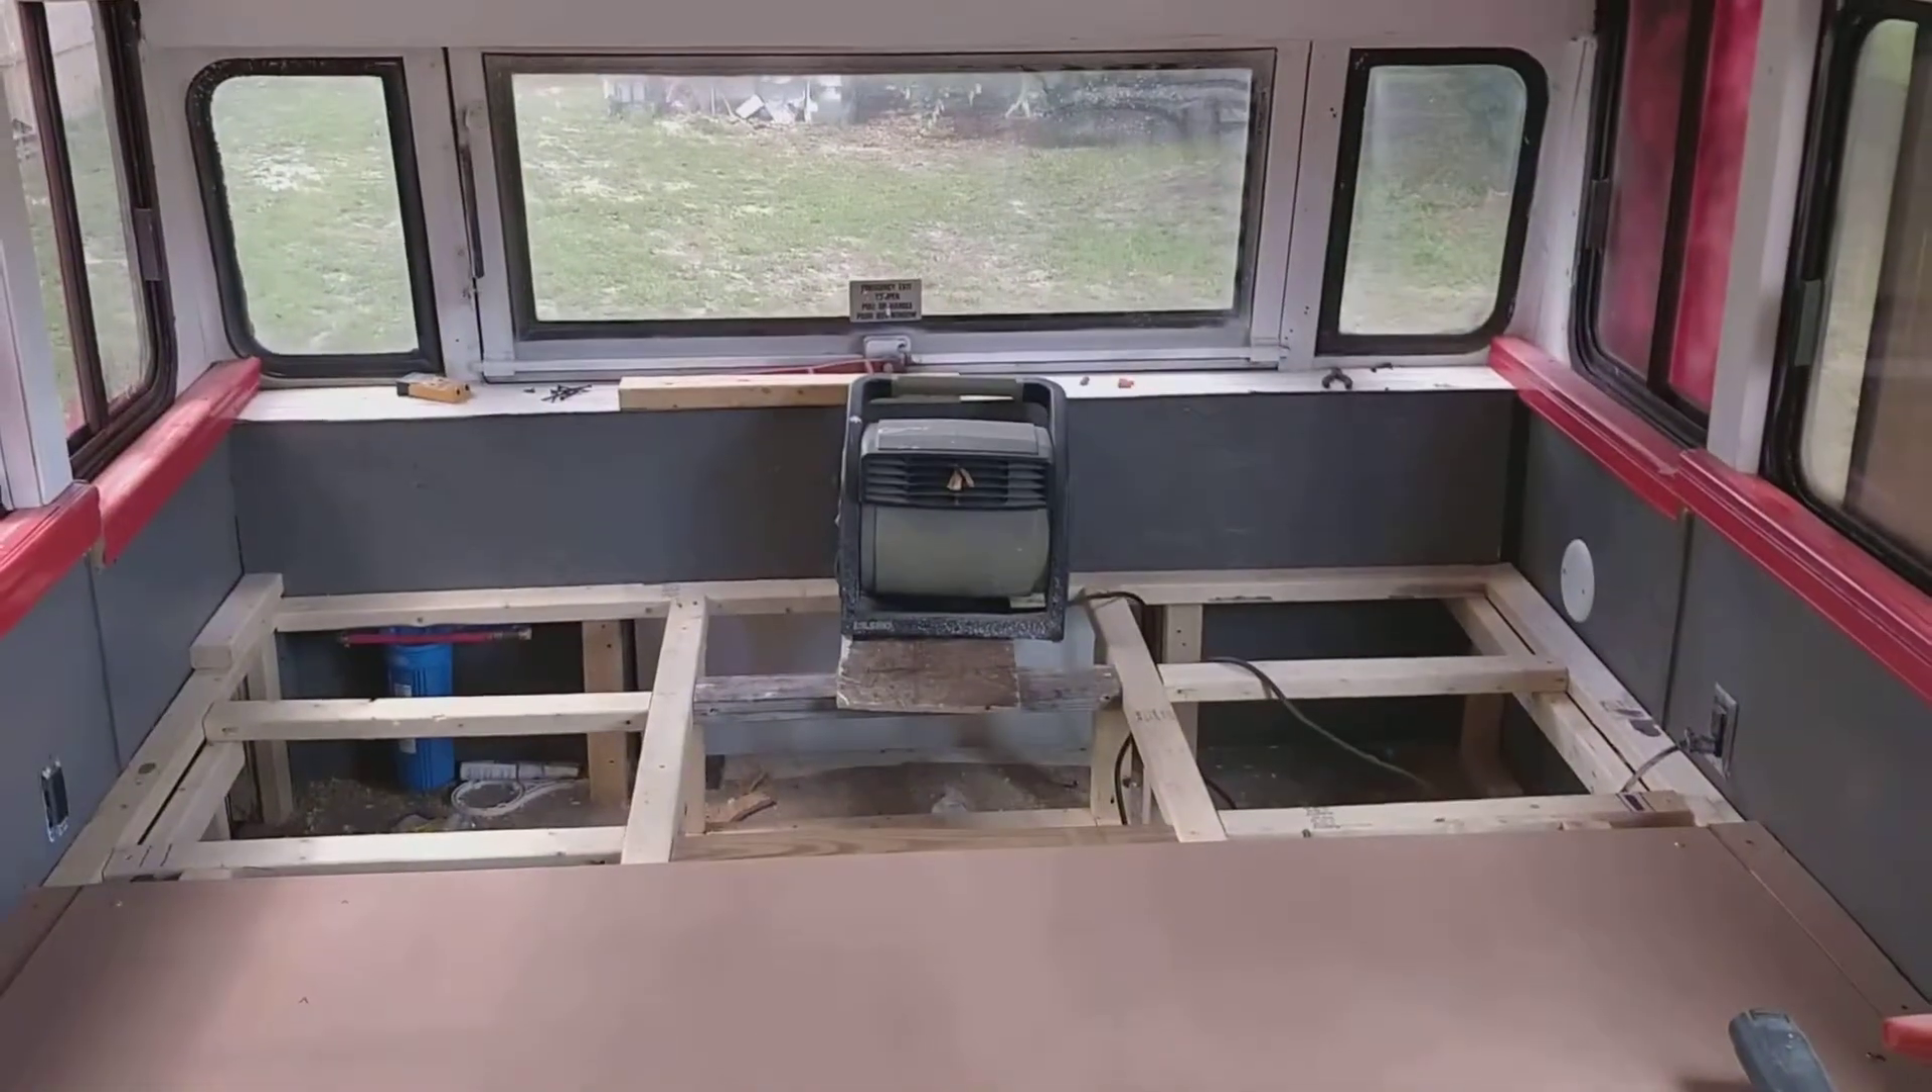I haven't put the Board in the back yet.